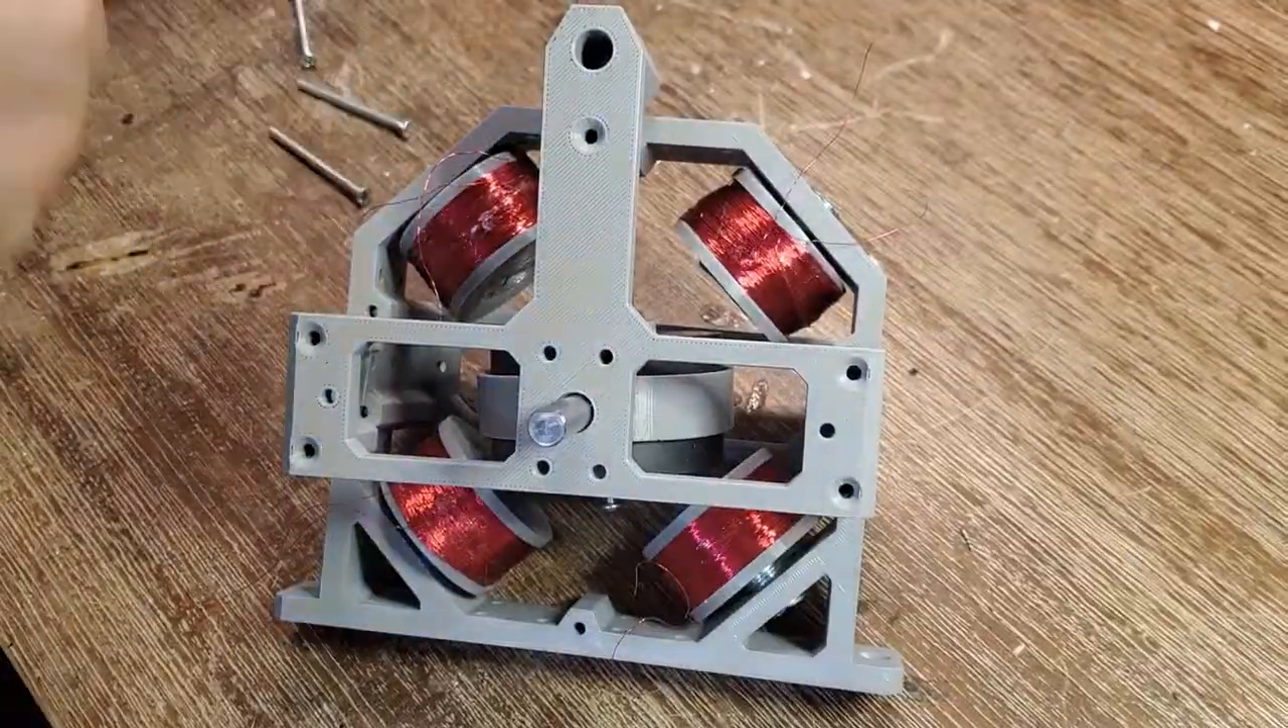So here I've installed the coils in the frame, and I bolt everything together.